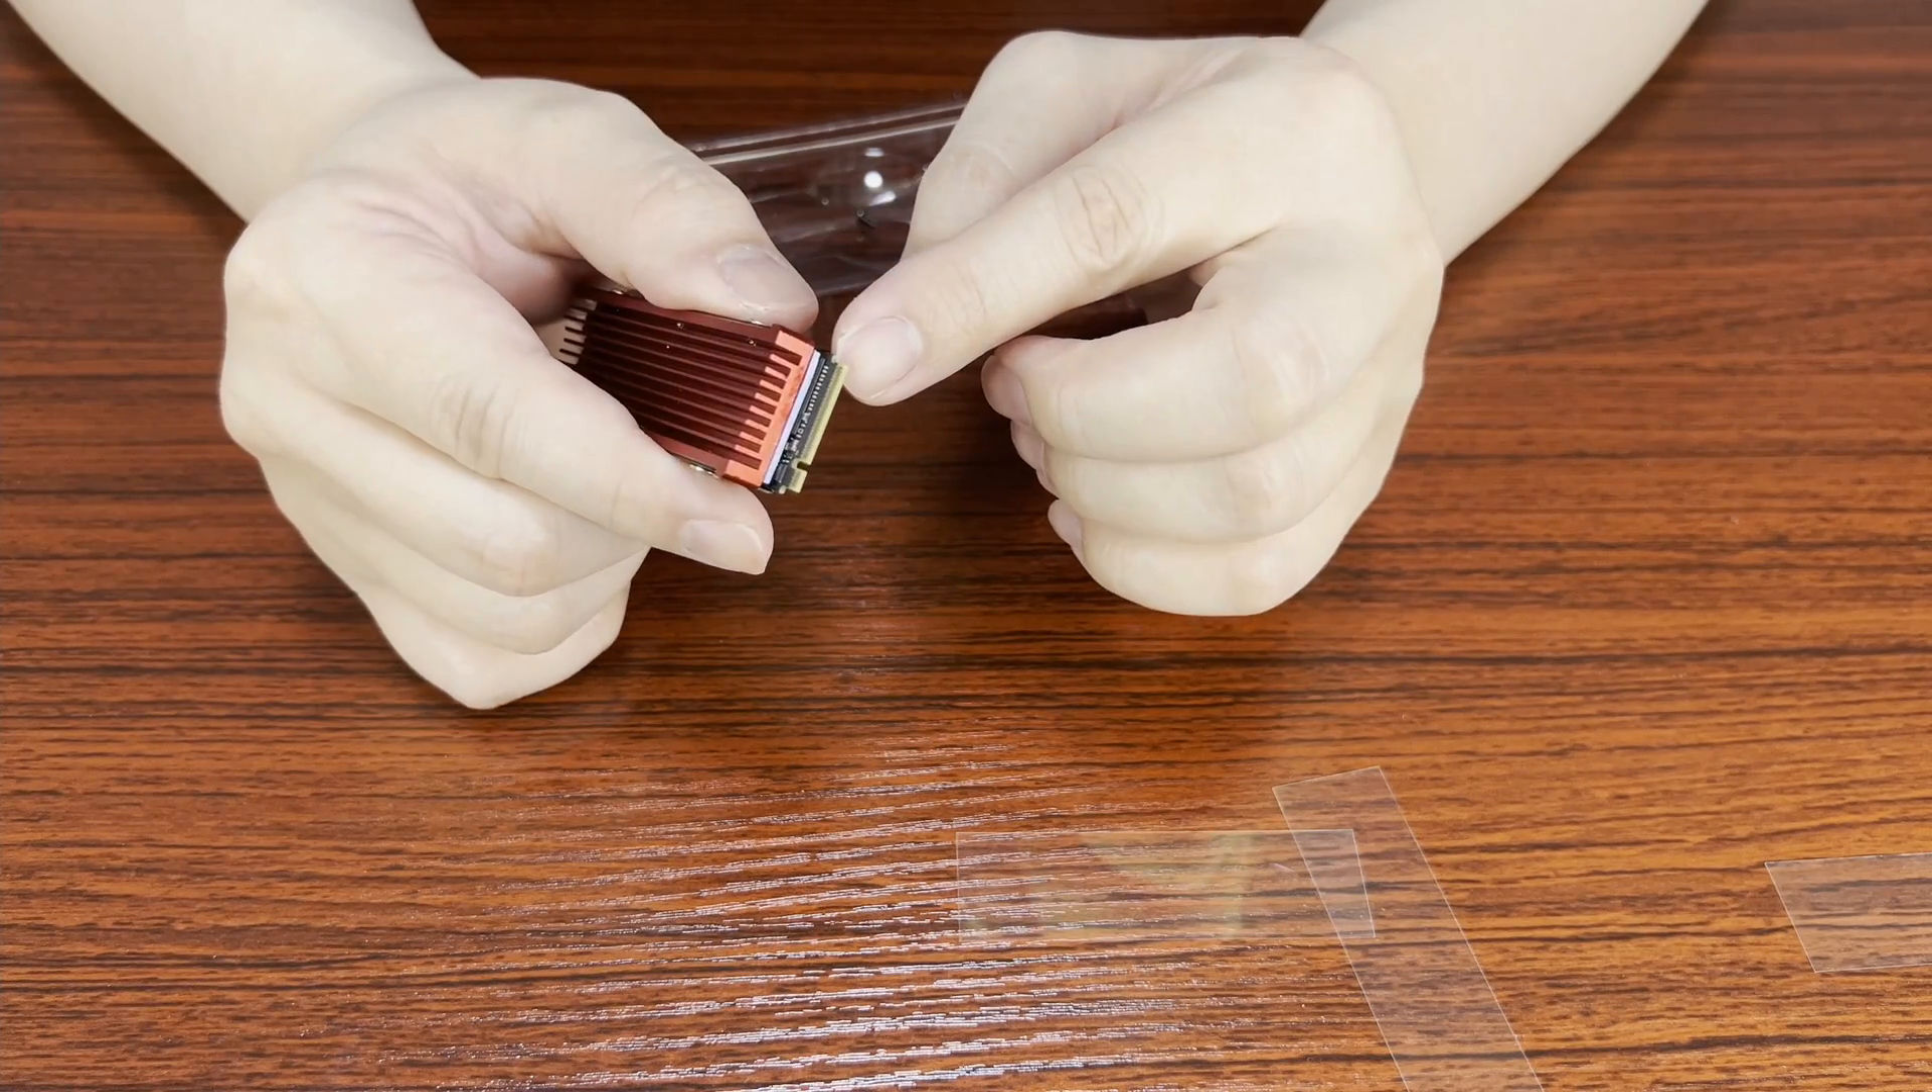All right, so I'm done with the installation of the heat sink to the SSD.